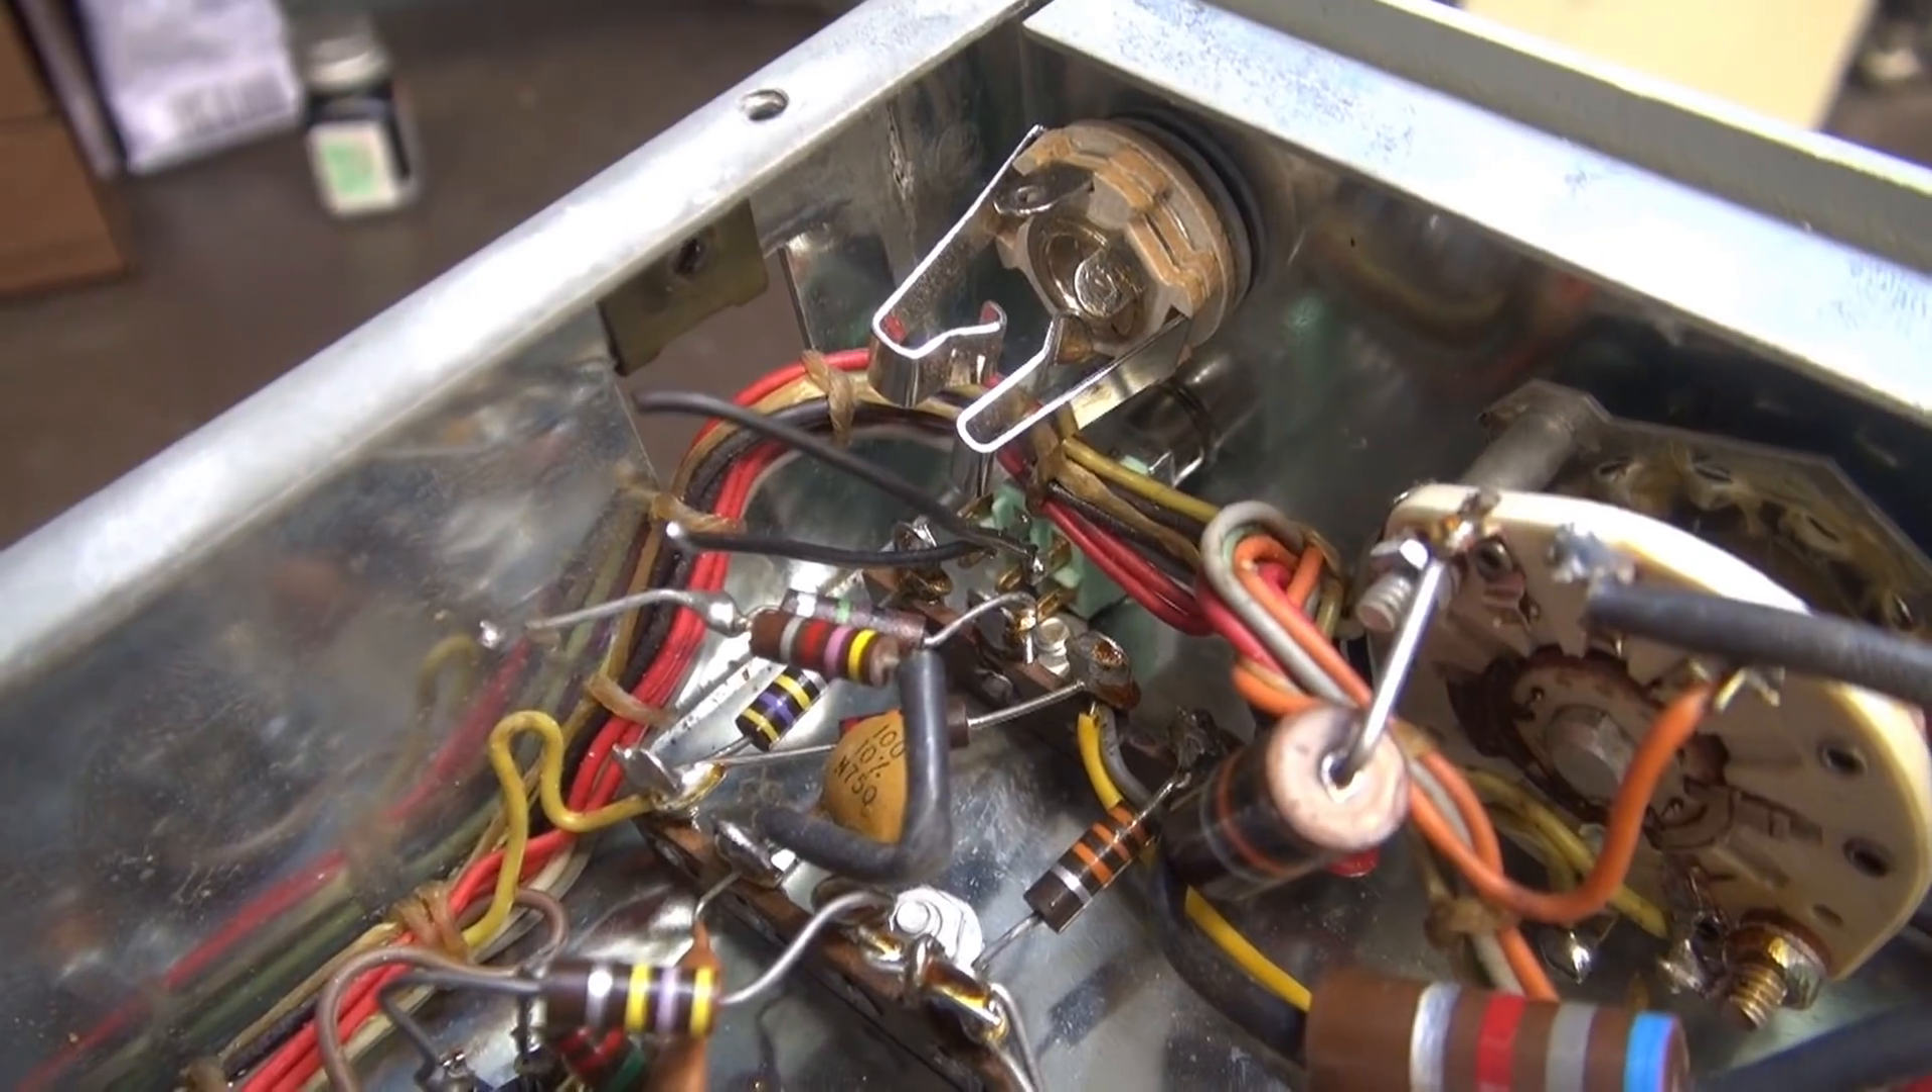Now there's the new mic jack installed I'm not going to wire these at this point.